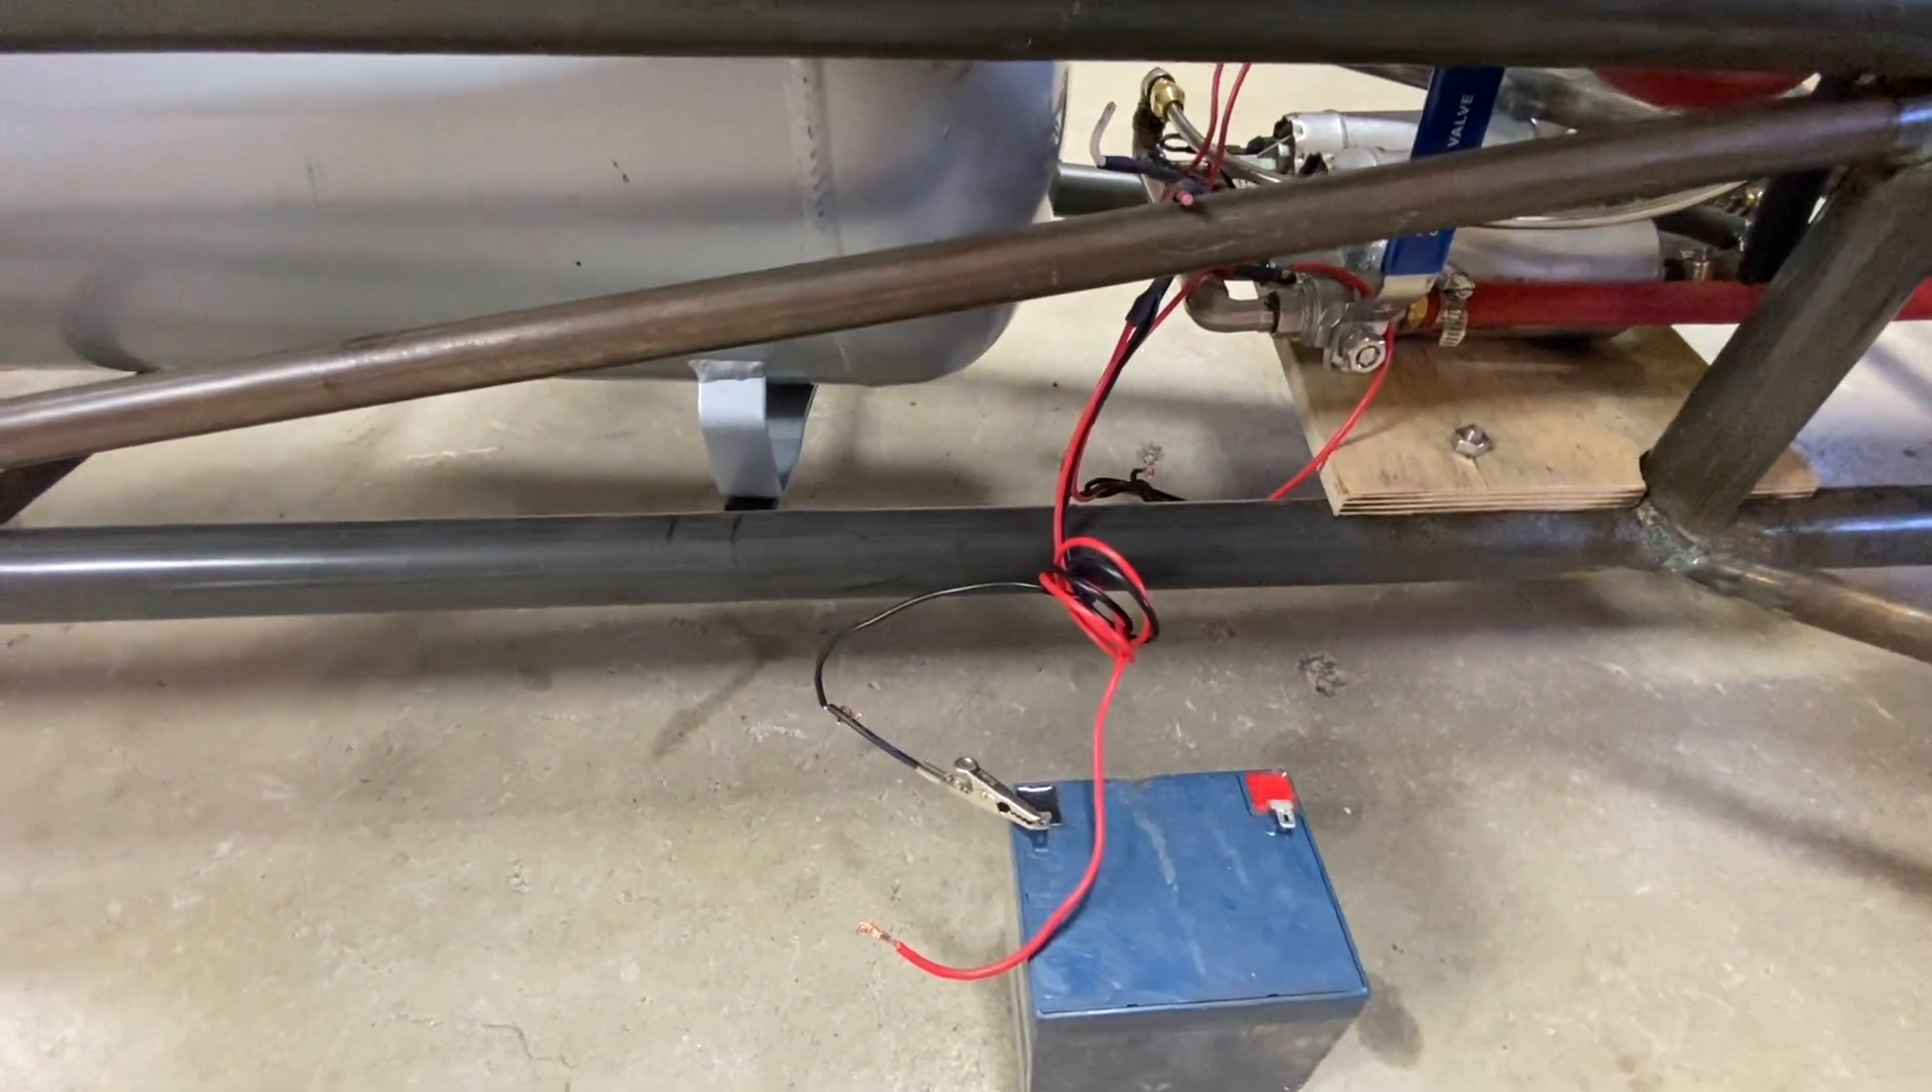Now, what I'll do first, as you can see right down here, I've got my, uh, my air wires and my fuel pump wires. I've just got them loose right here.